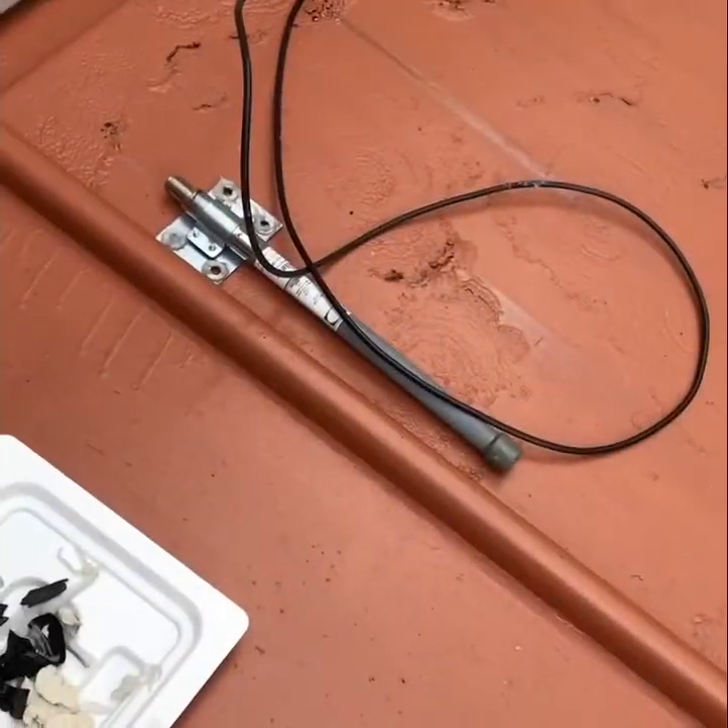Got the old Wi-Fi antenna off the wall.